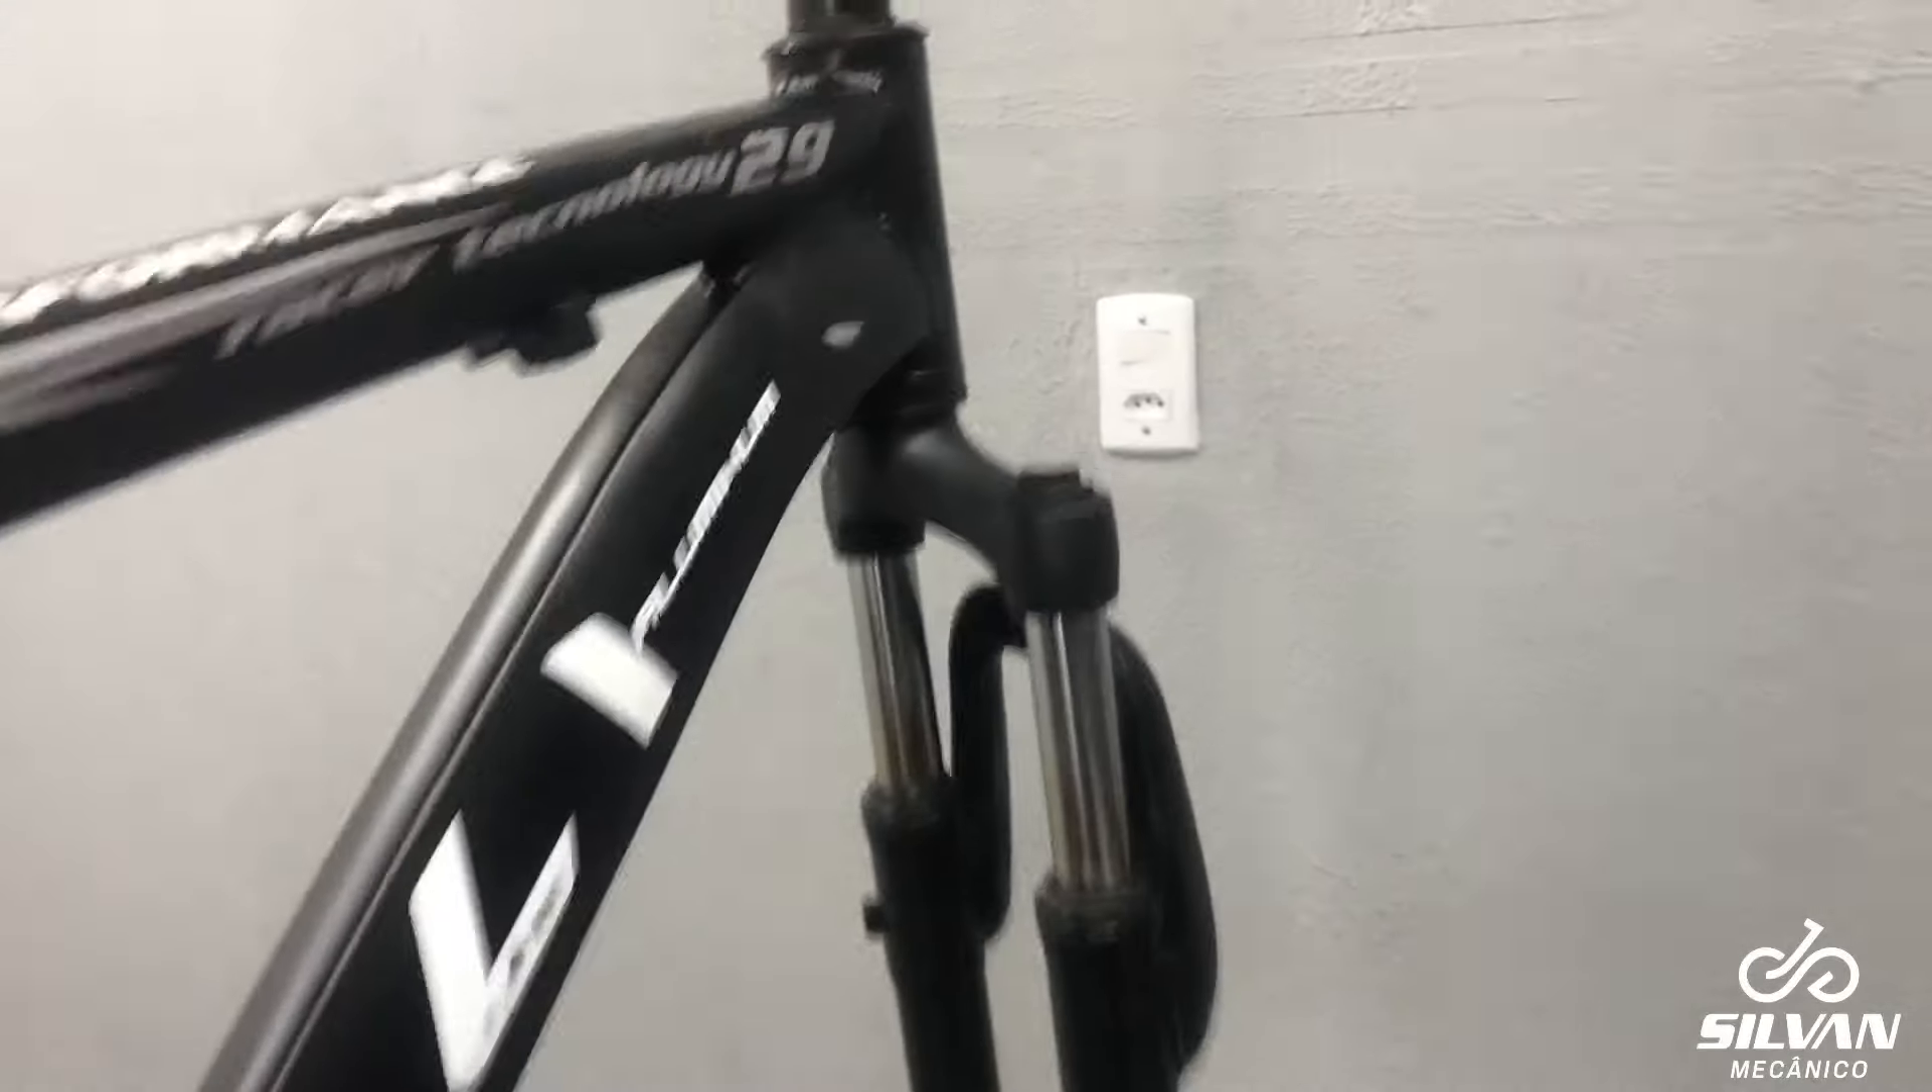Já coloquei aqui, a suspensão, no lugar.